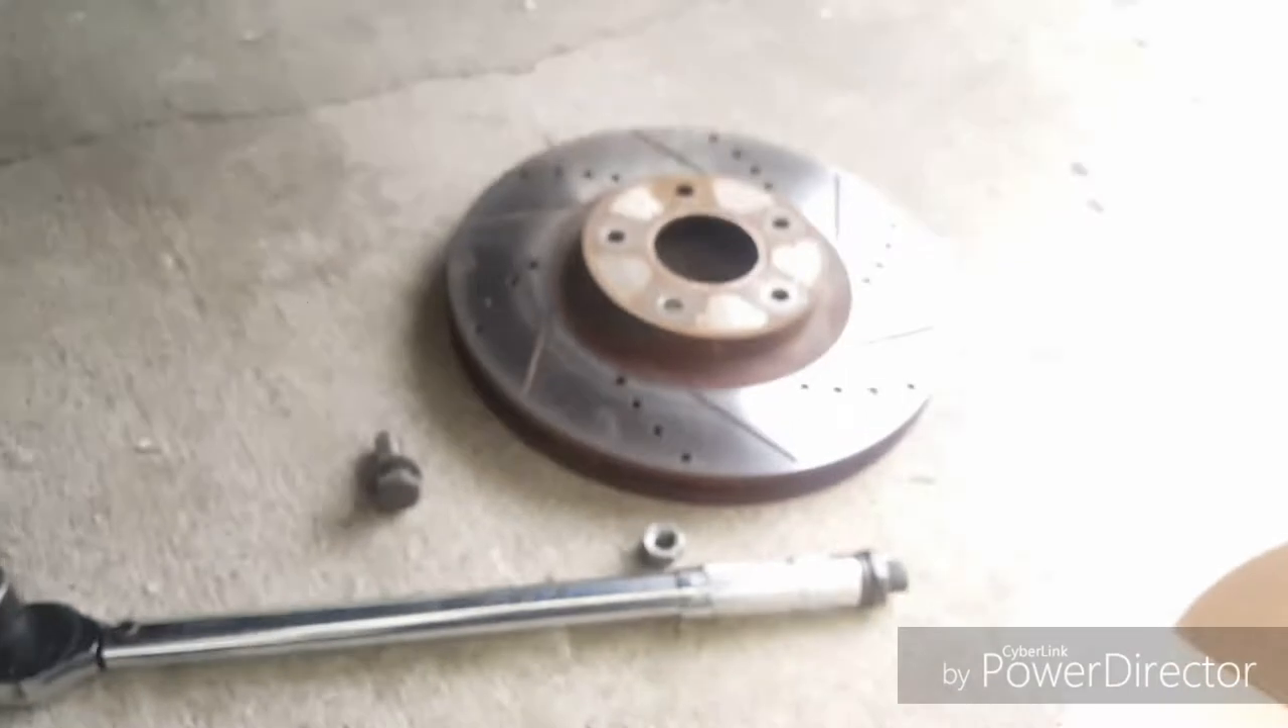So there we go we got the rotor out you know just these two bolts managed to get the rotor out.